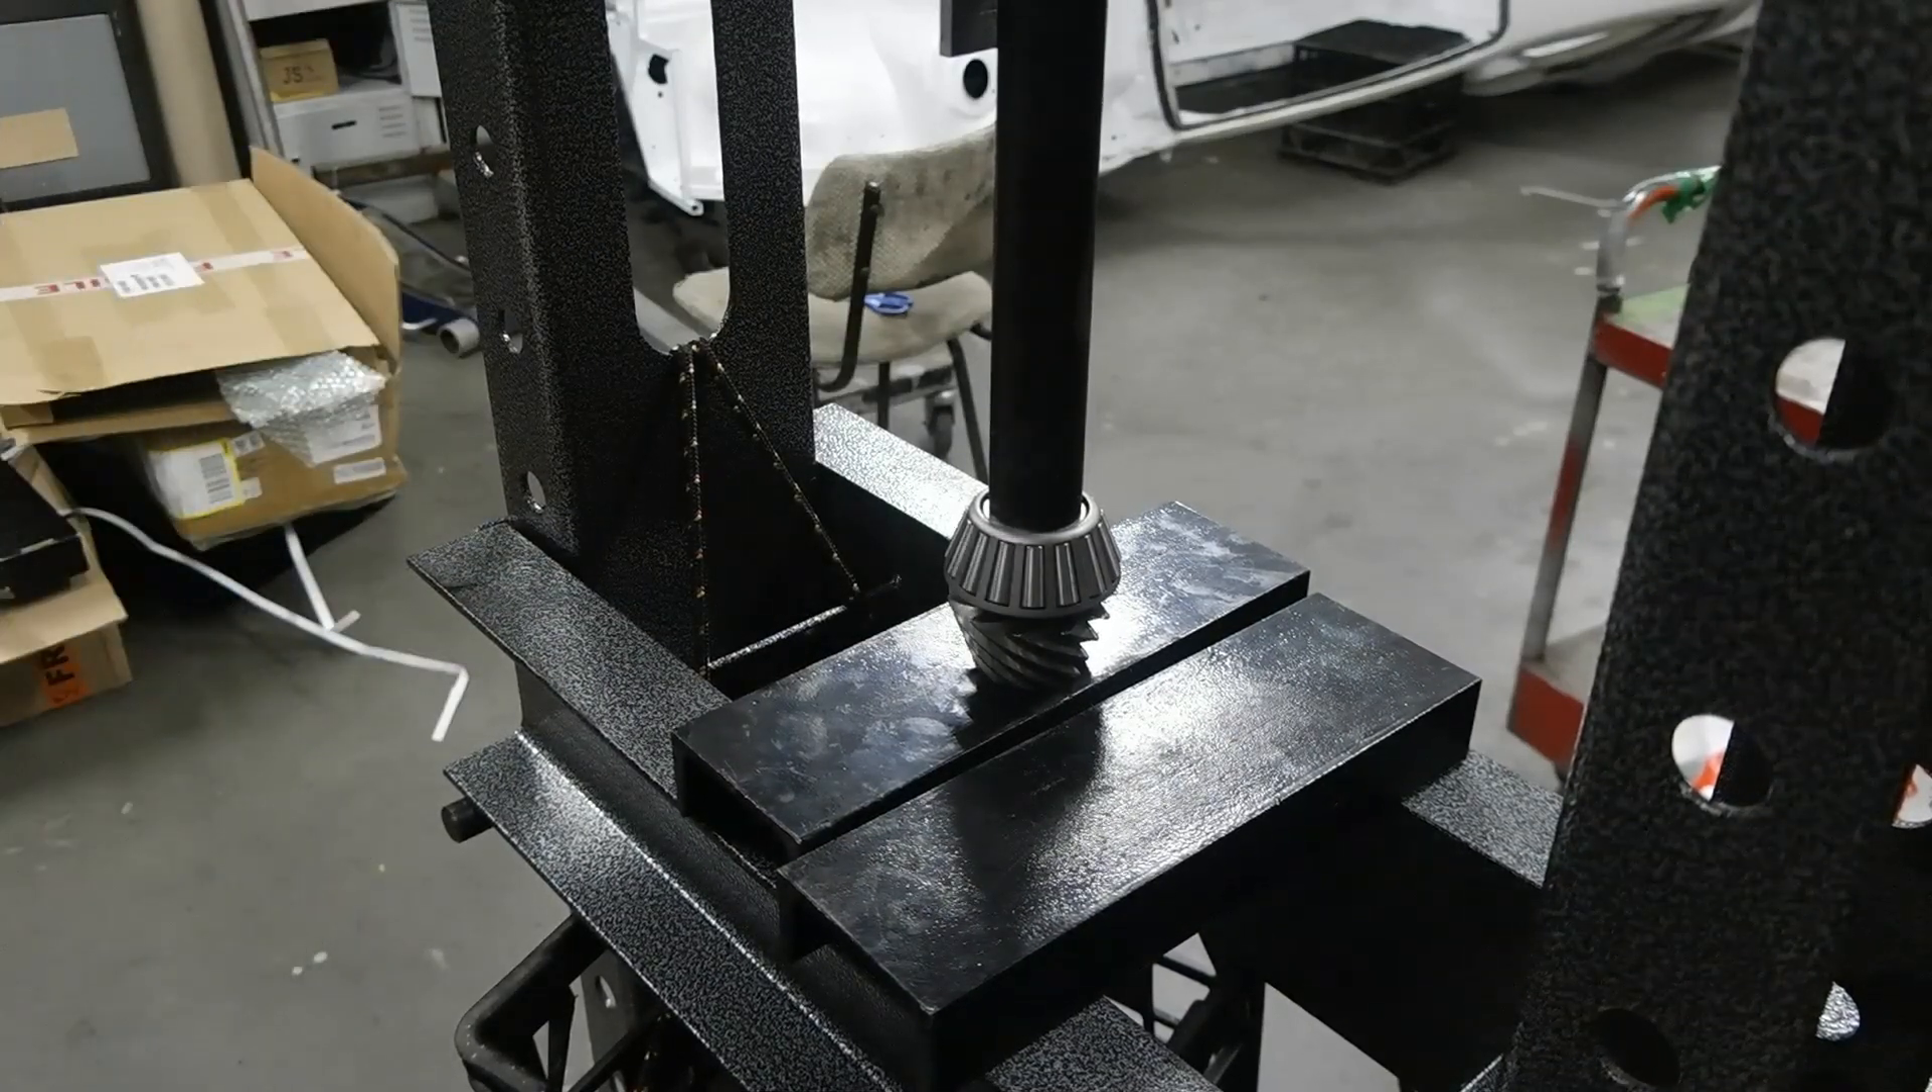And we're on. That's the first bearing installed.